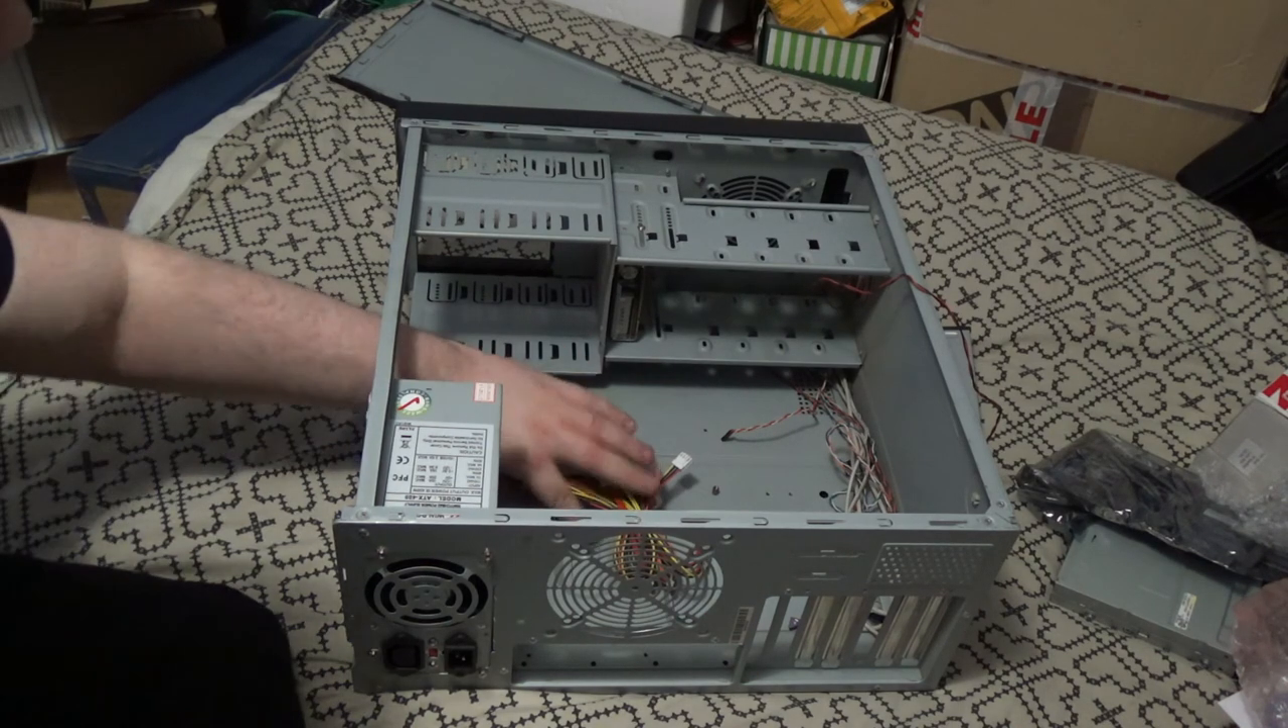Okay, so the power supply's in at least. I got it the wrong way around, of course, the first time.